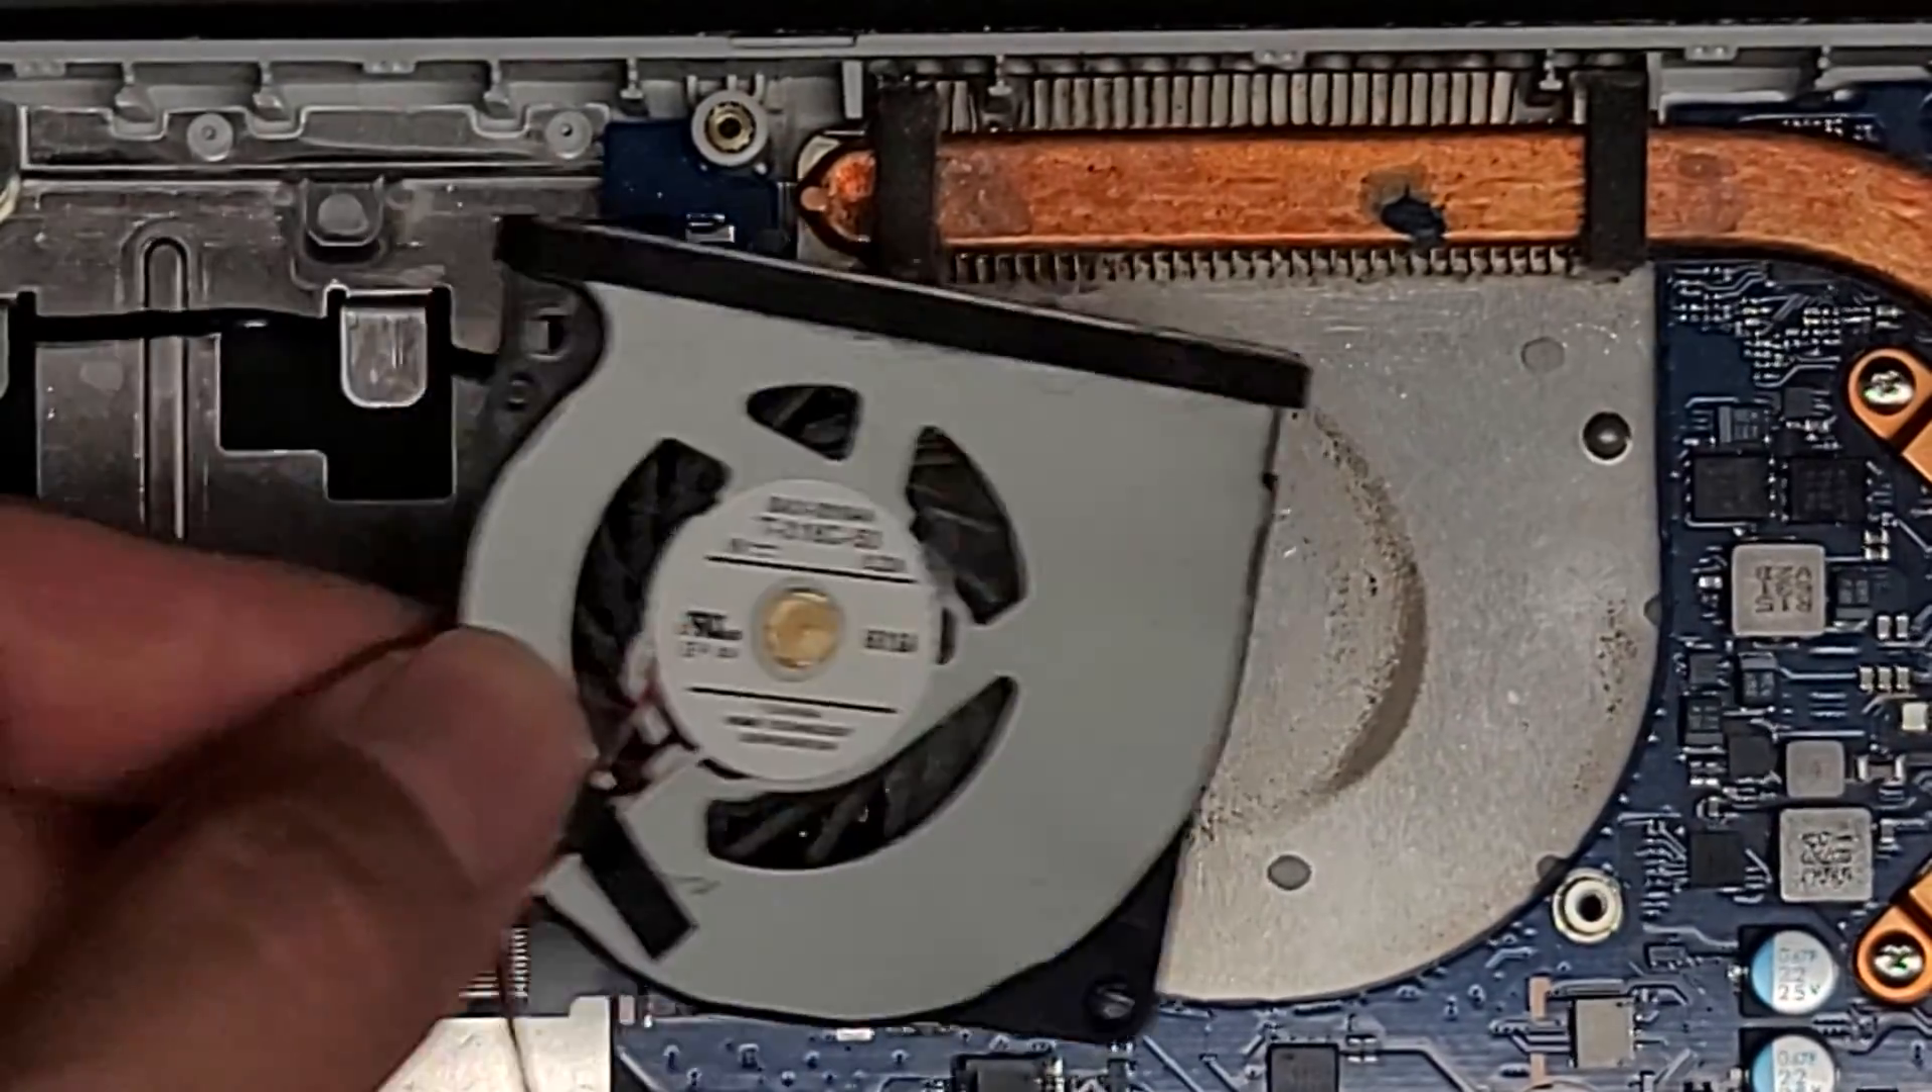Here you can see the fan came out and there's a lot of dust clogging this thing up.